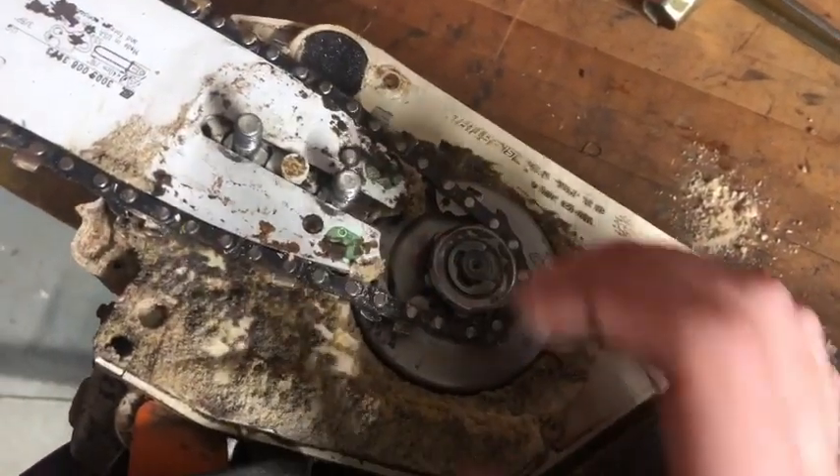So we've went ahead and got the cover off.